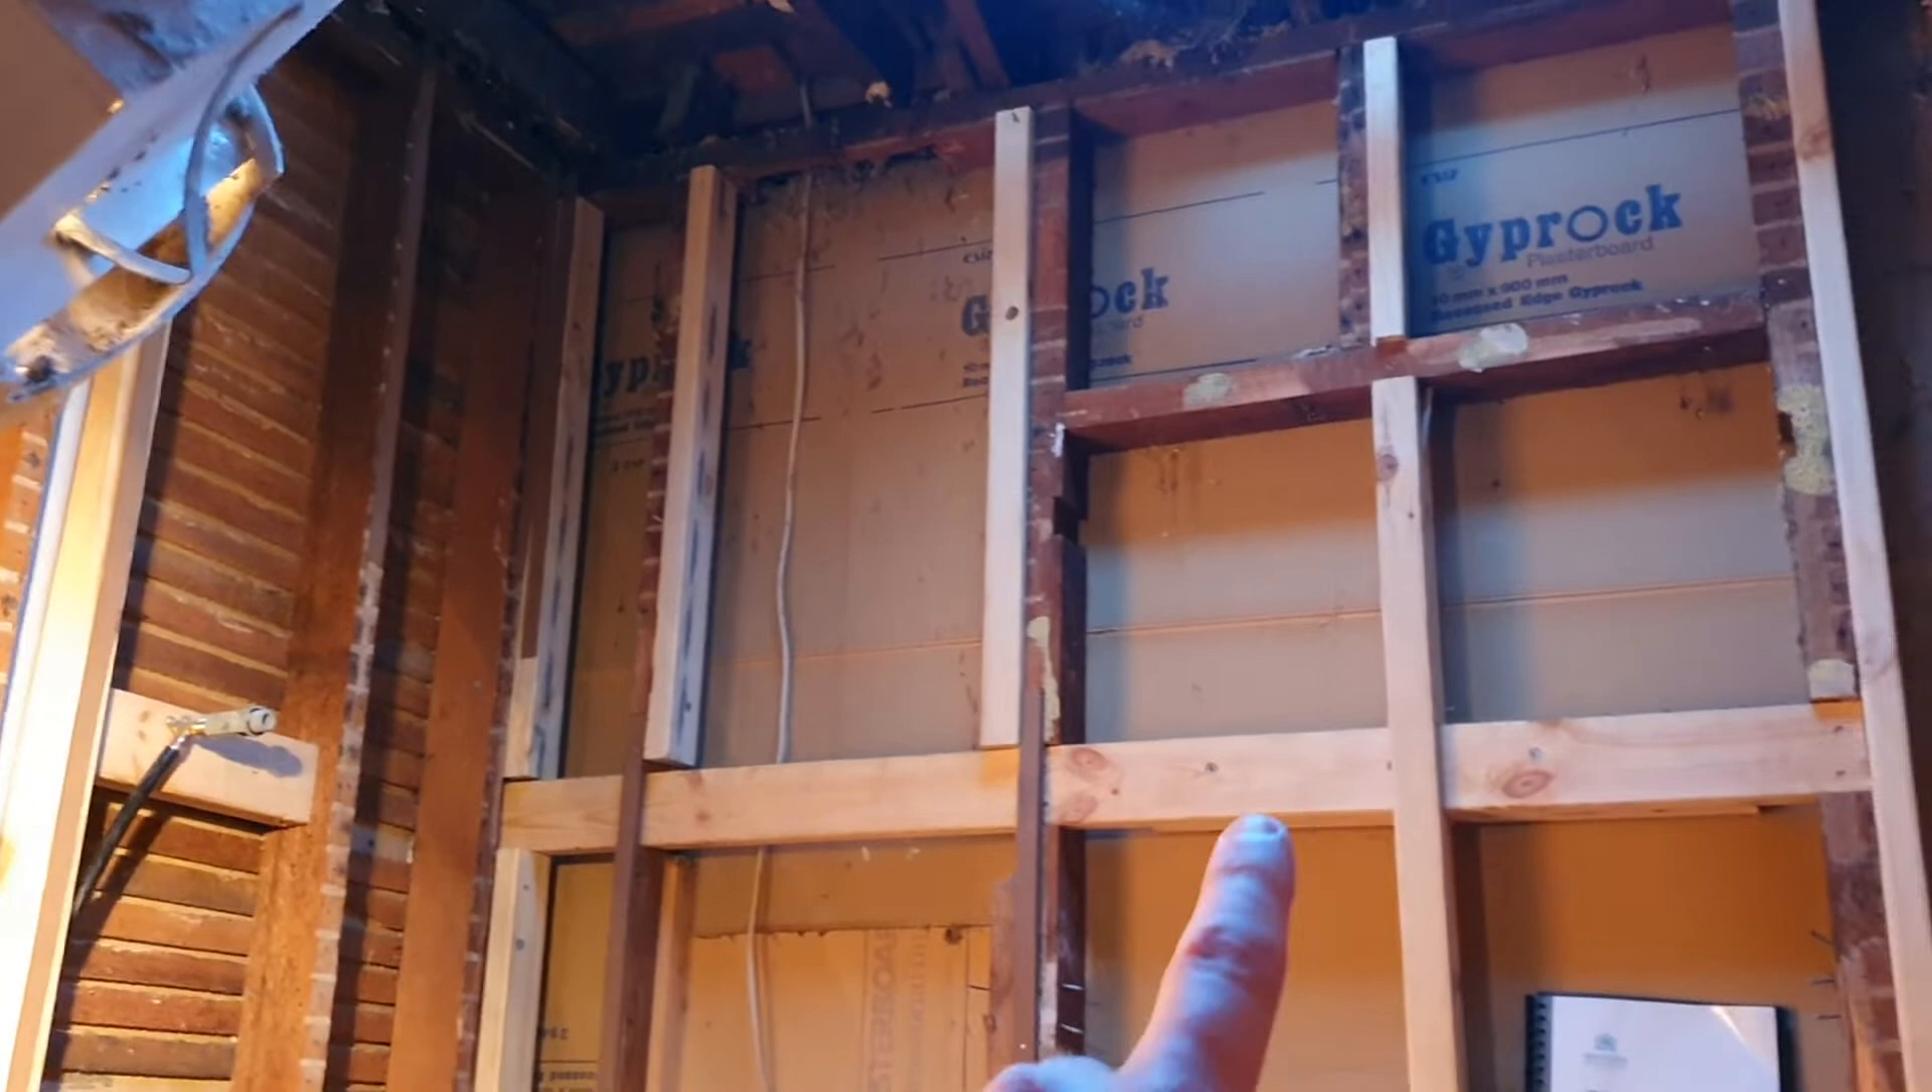We've actually laminated um timber on the sides of the old studs there um on almost every single one.